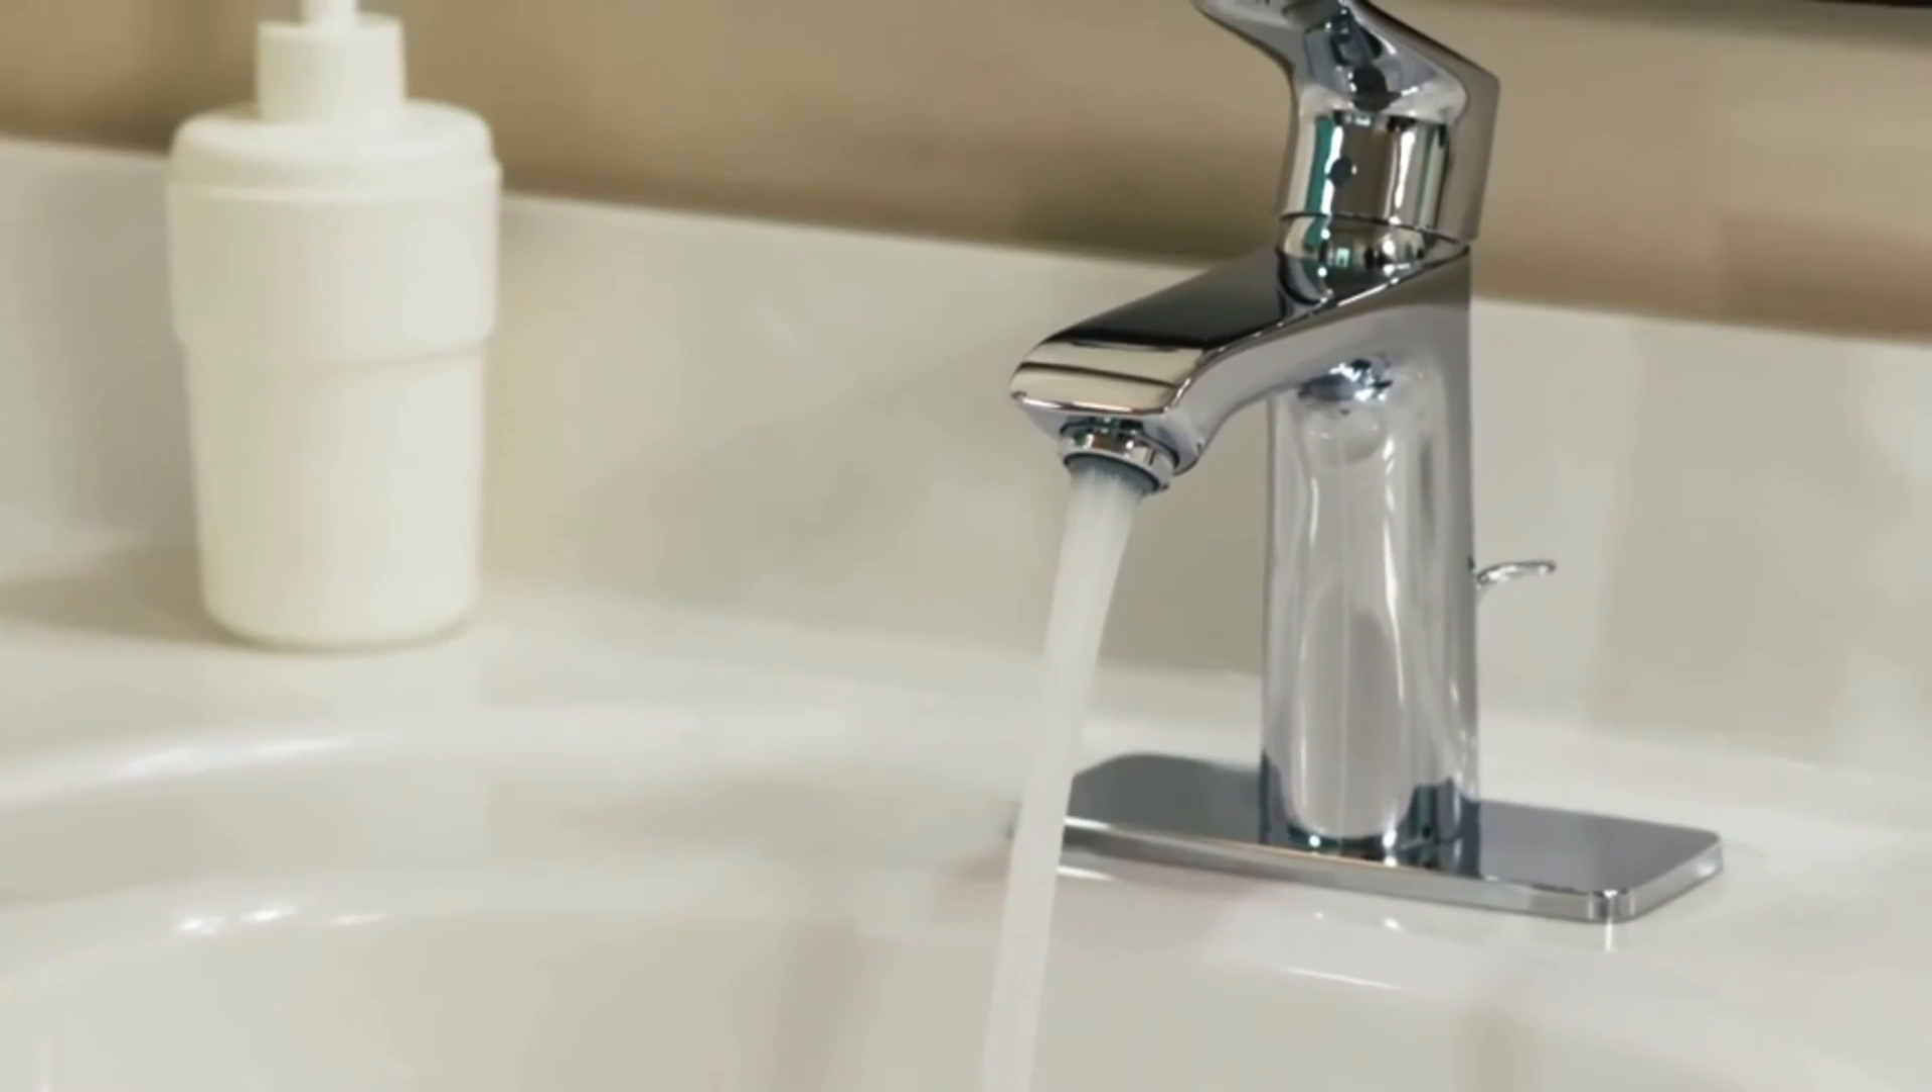This completes the installation of your new Hans Grohe faucet.